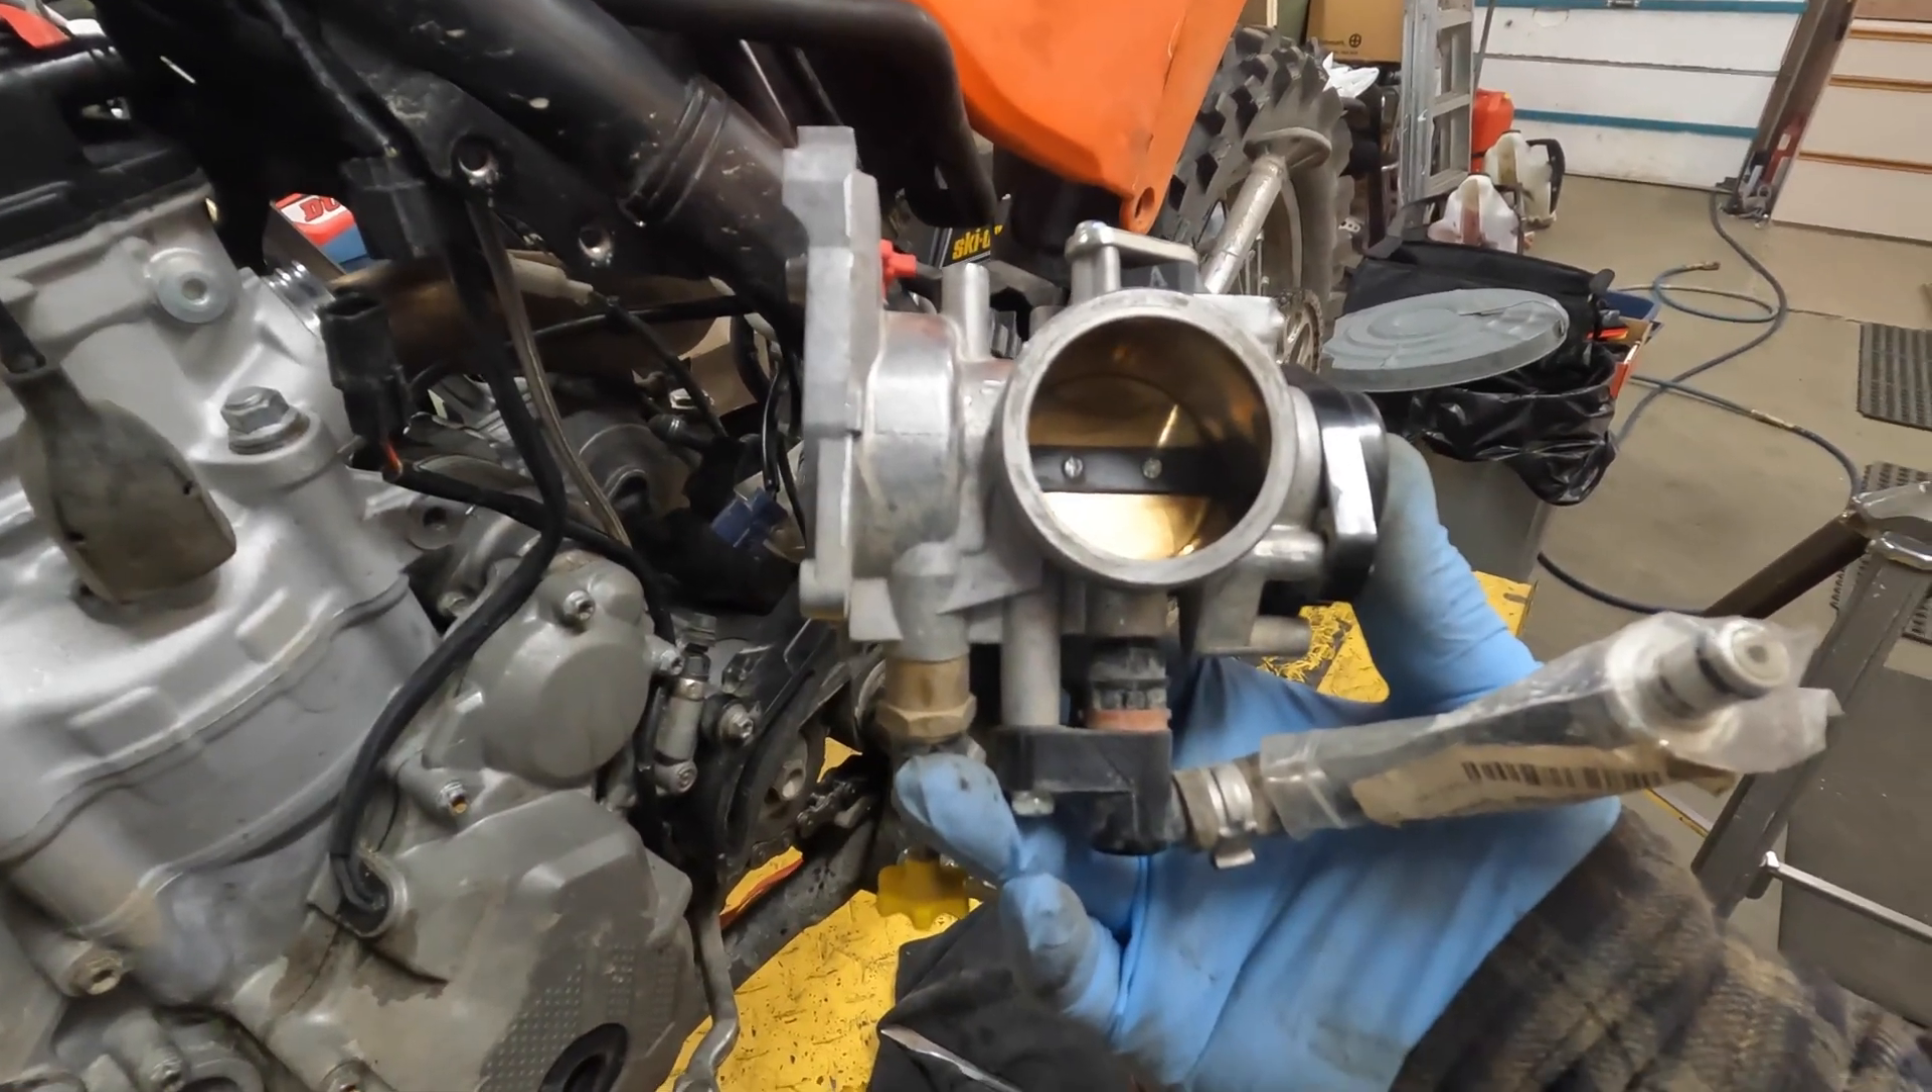Okay and now with the intake boot completely removed the throttle body just slips right out and there it is.